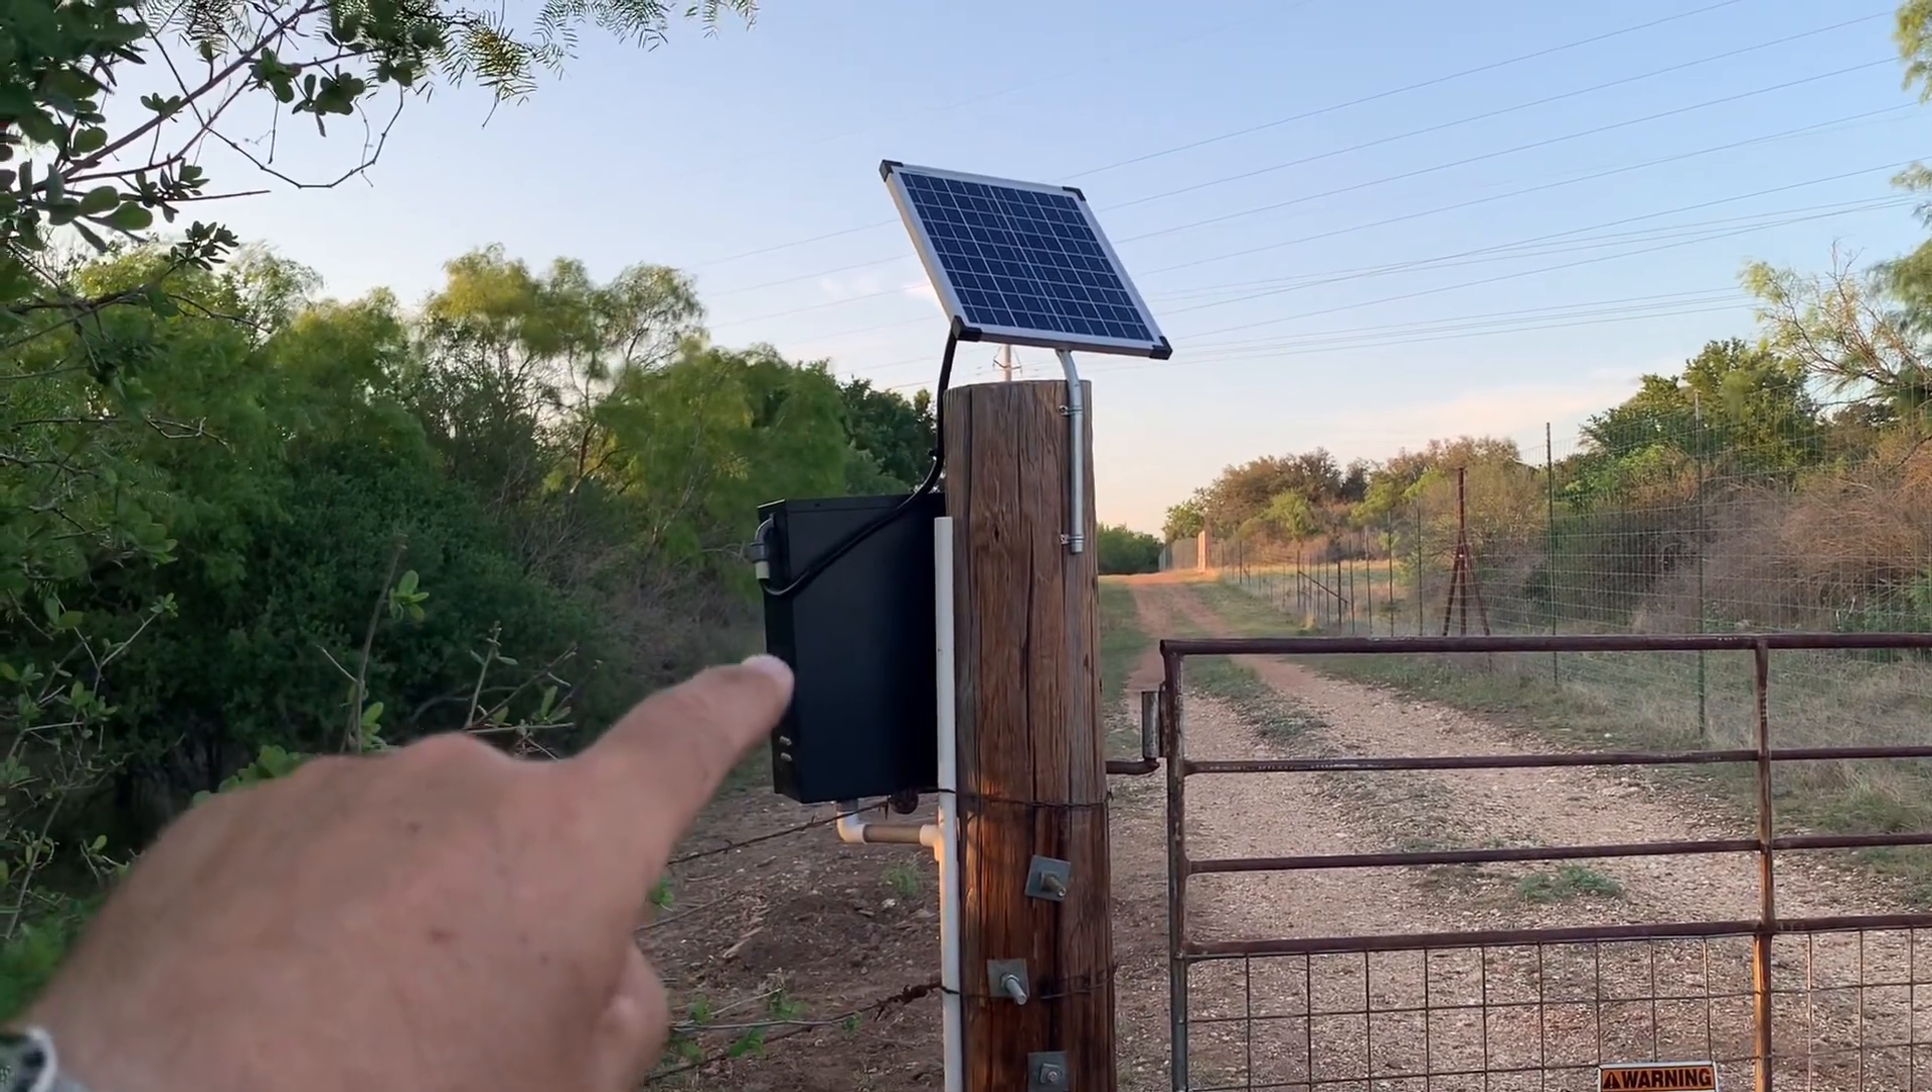I got the solar panel attached to the post.